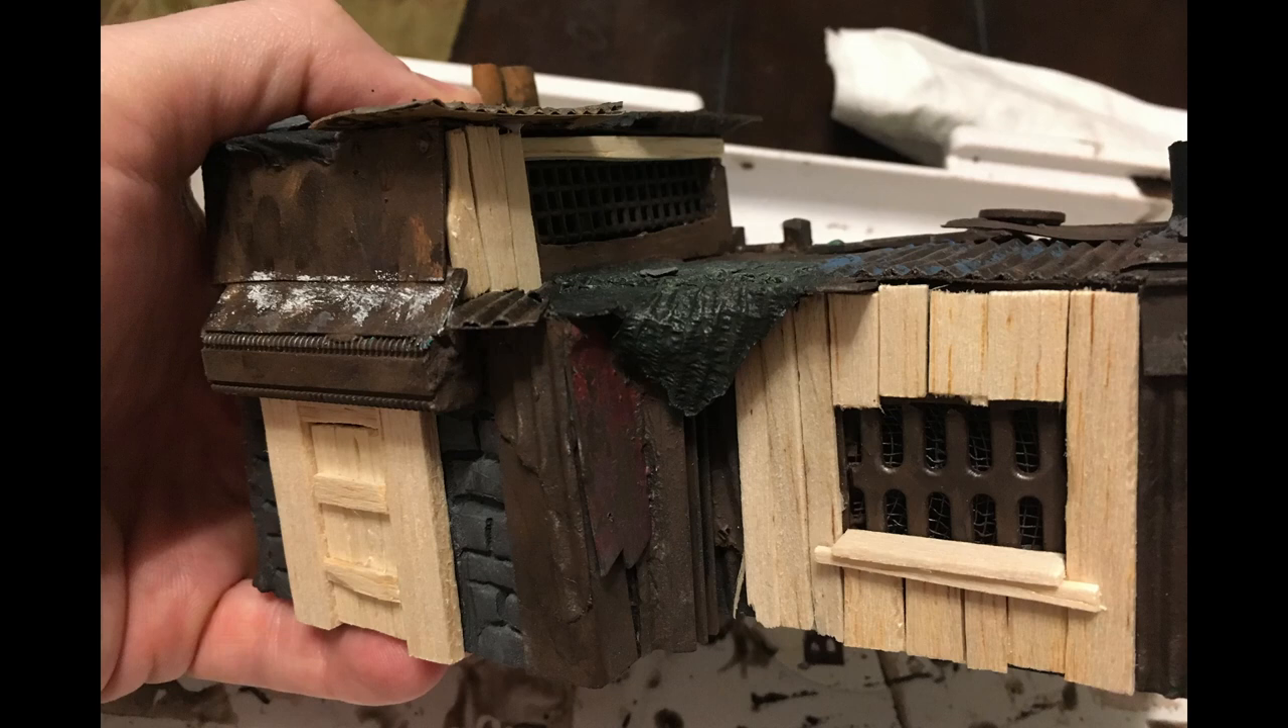And you can see I've built a door and a door frame and a window frame on the front of this building and up on its loft.